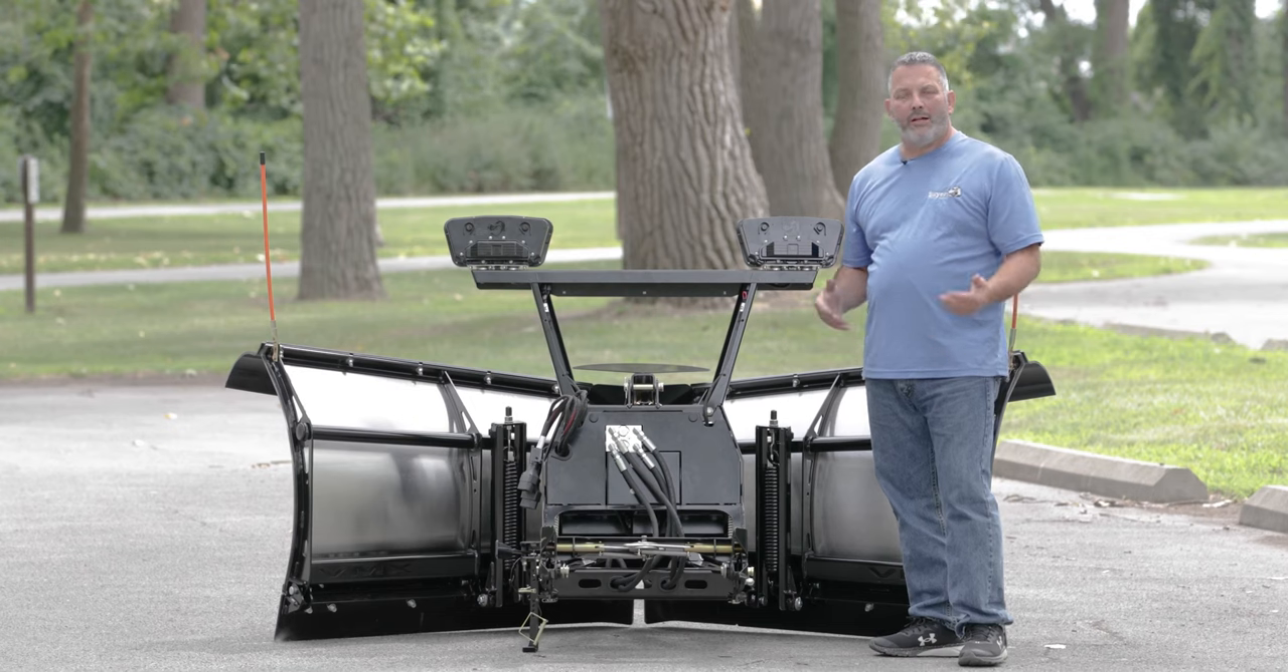So we've got the plow detached now, and the truck's out of the way.